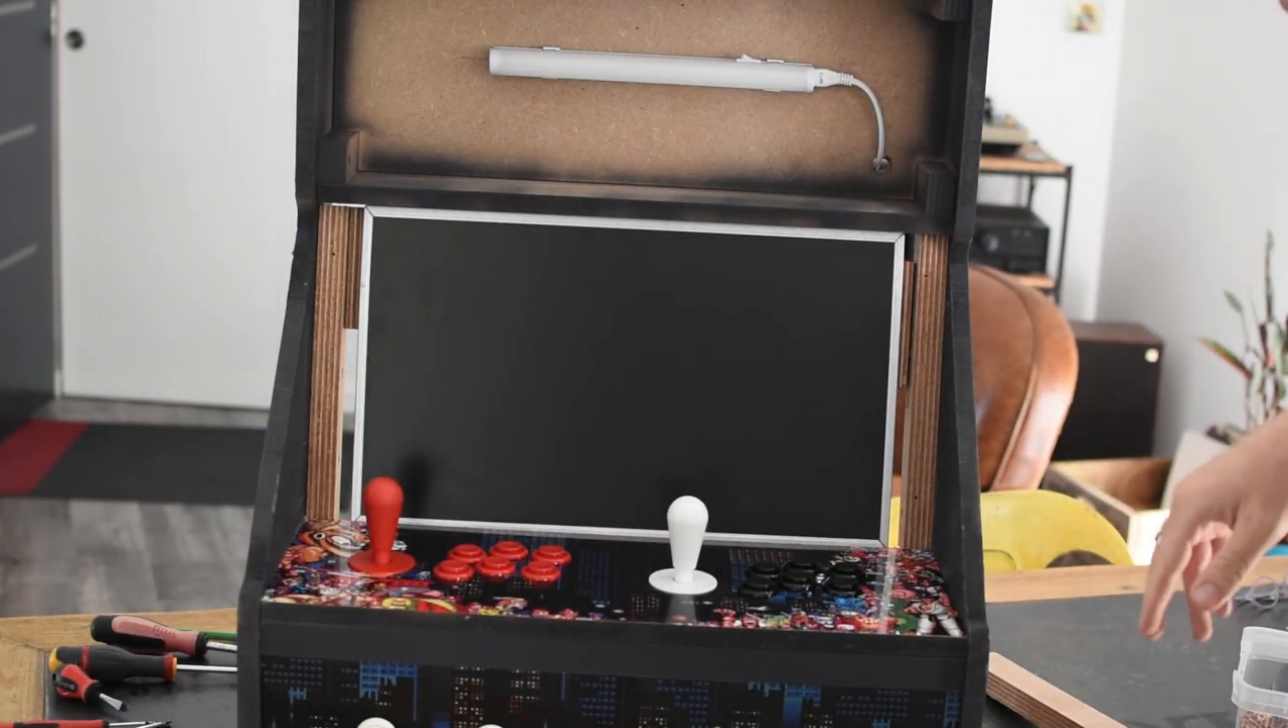Et là, vous avez votre écran, du coup, qui est posé.